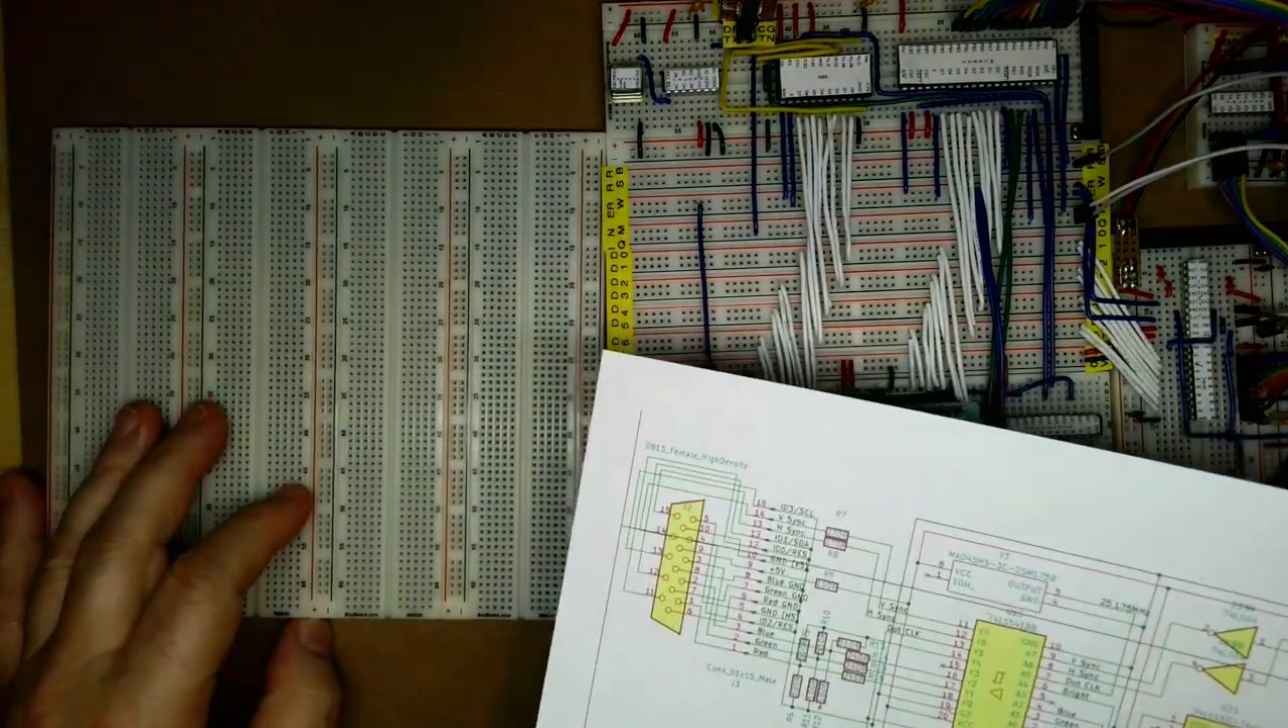I've already got some new breadboards and added these here.